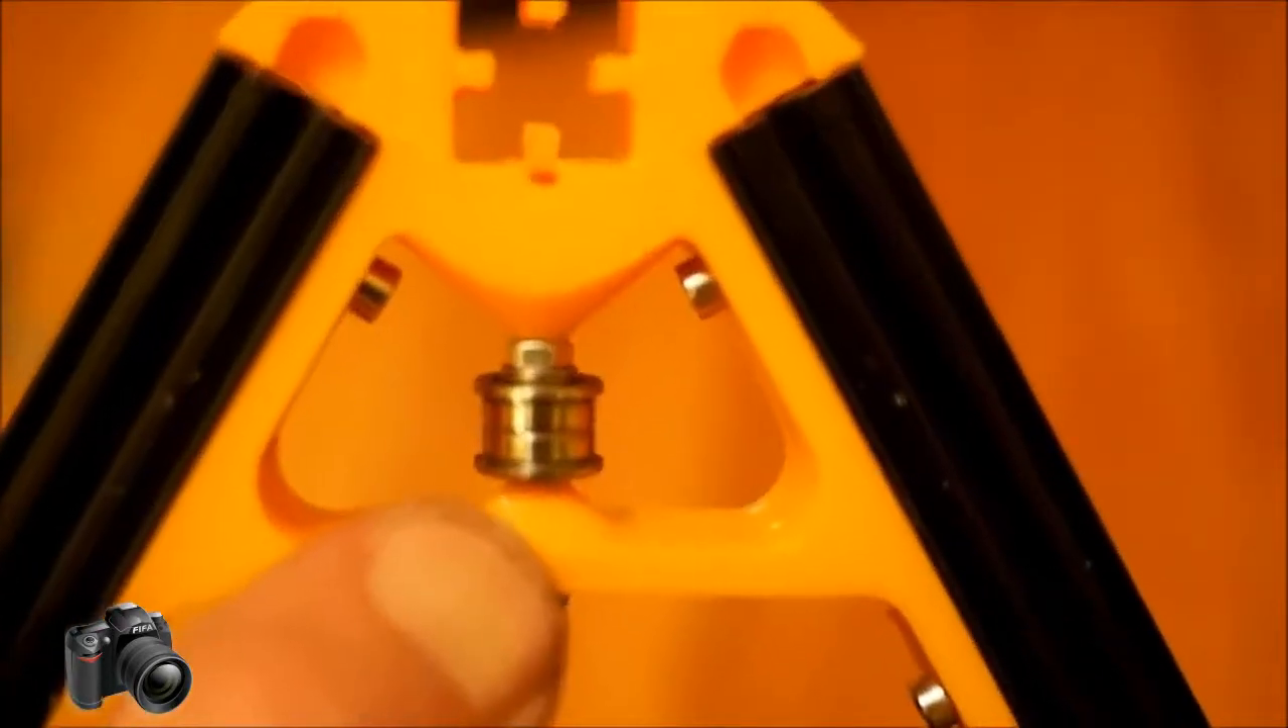Here you can see our completed assembly for the pulley on the top of the frame.